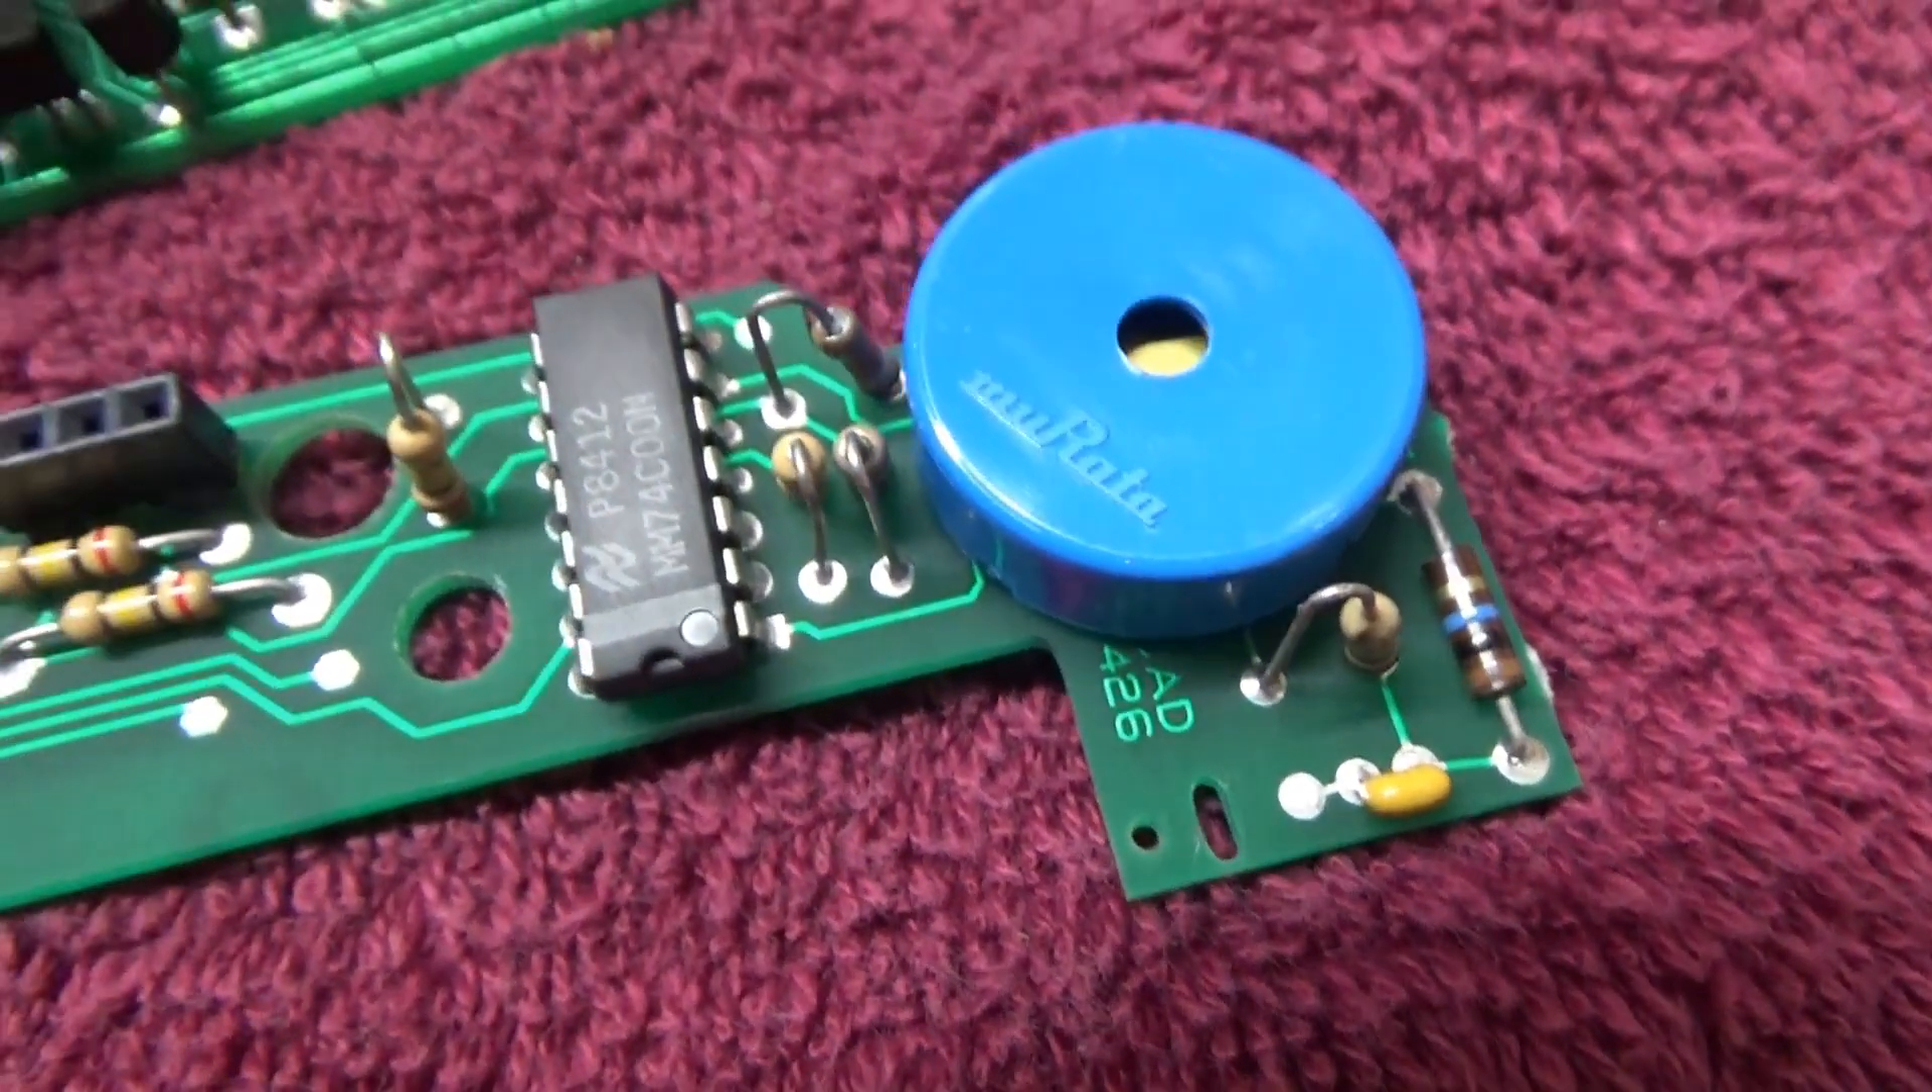Okay, and there's the little daughter board I just pulled off.